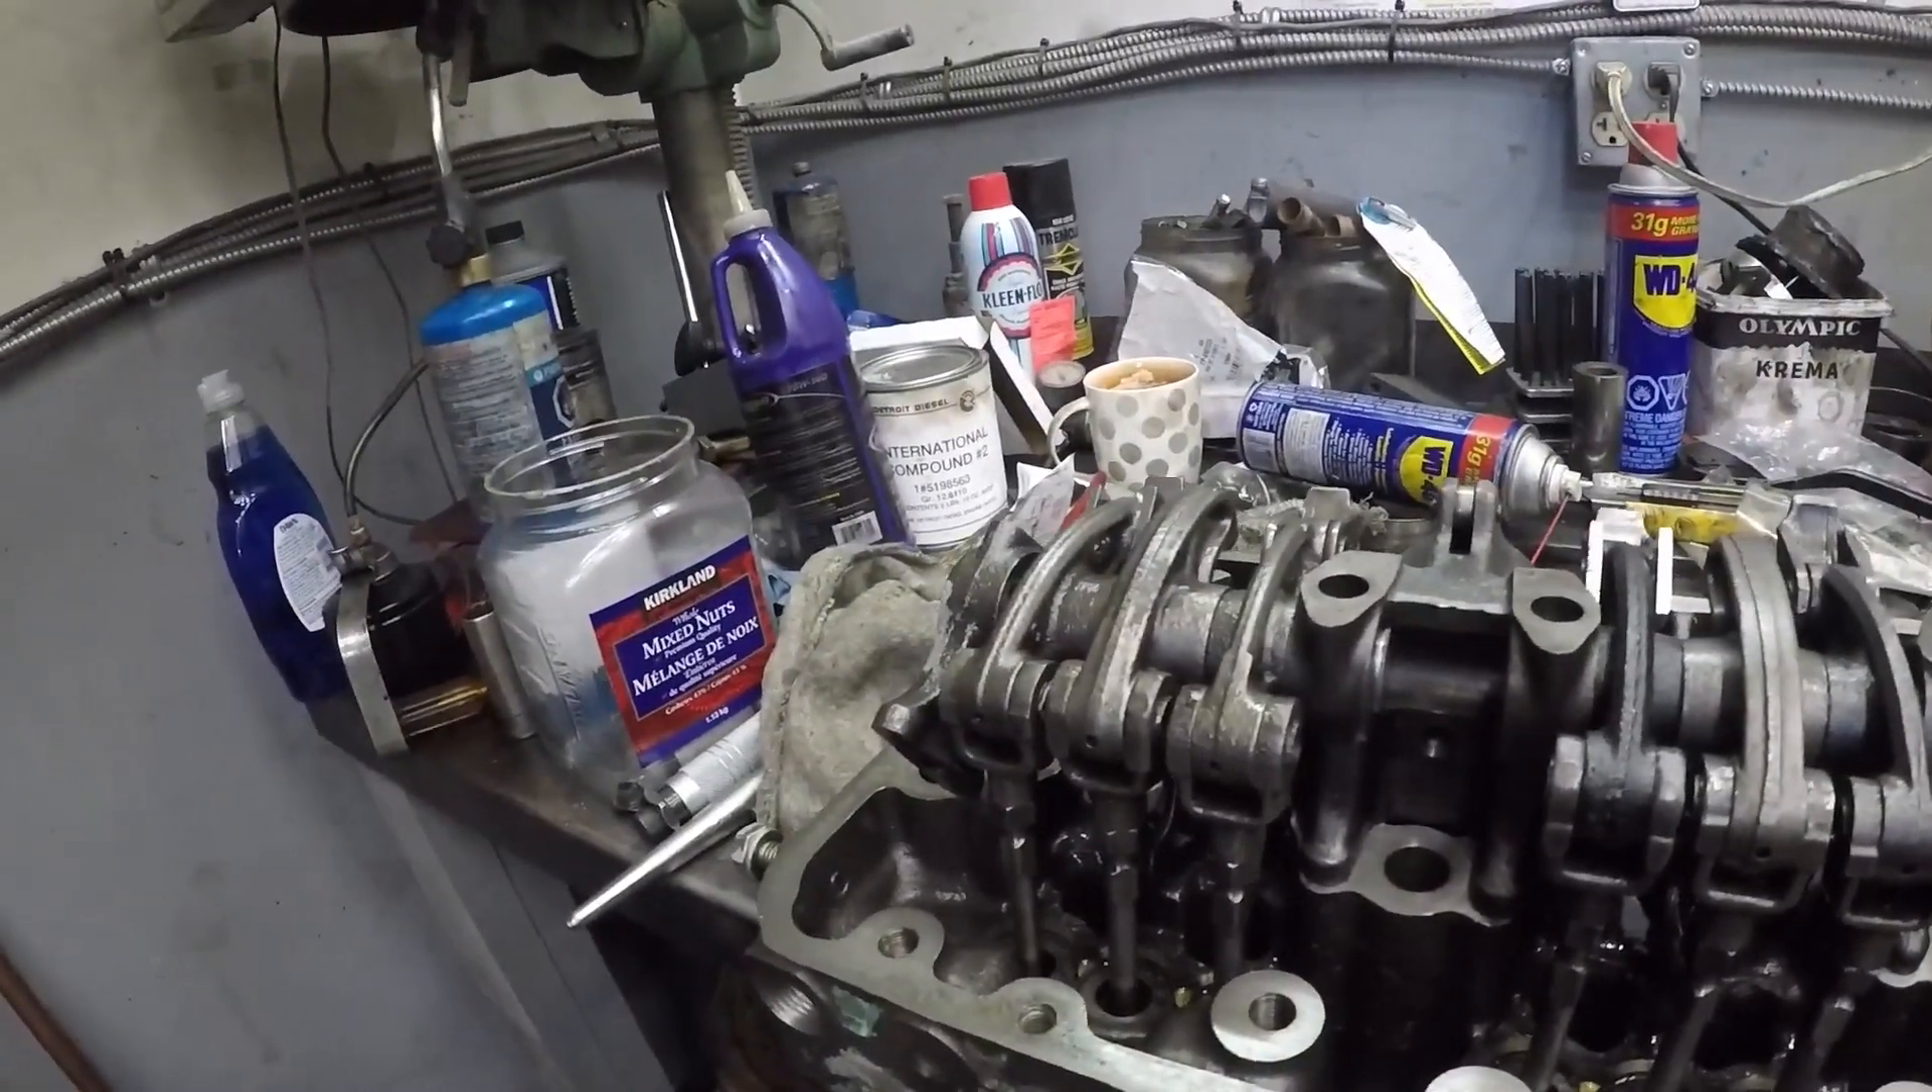And the rocker arms and everything are just sitting there now.